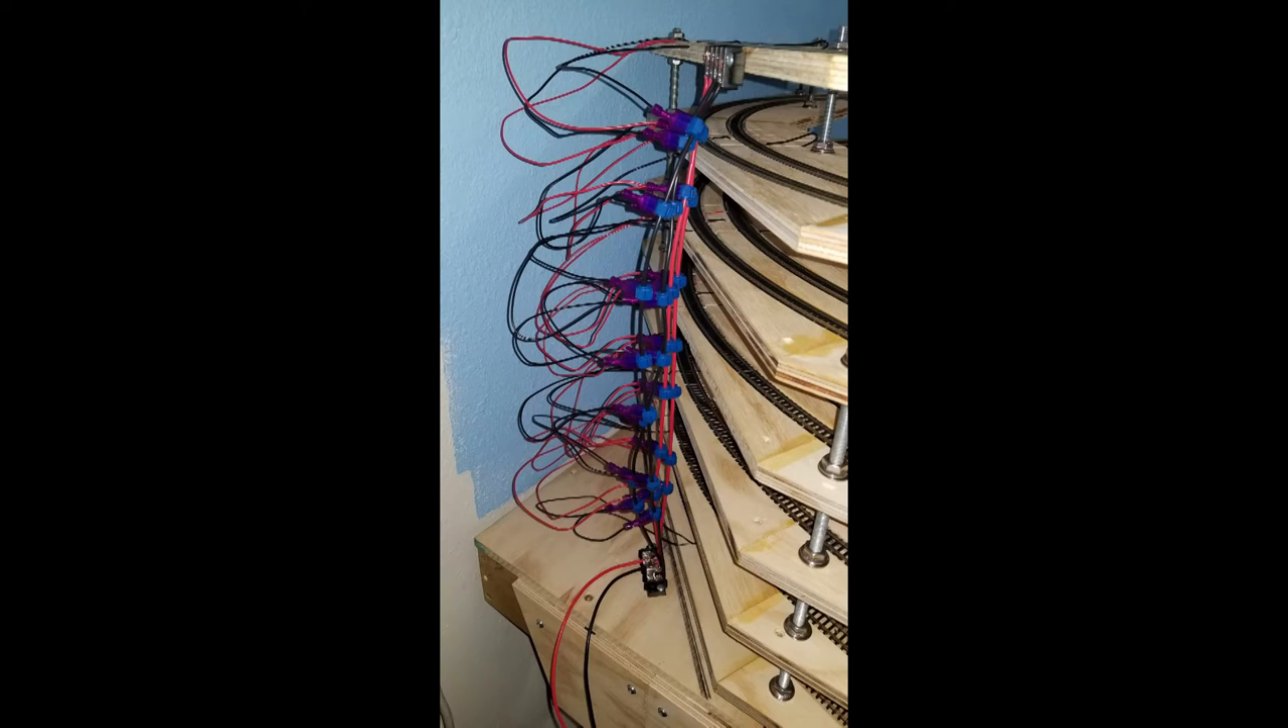I put these drop wires on segment 3 because it puts them behind the helix when you're viewing the layout, but it's still easy to get to.